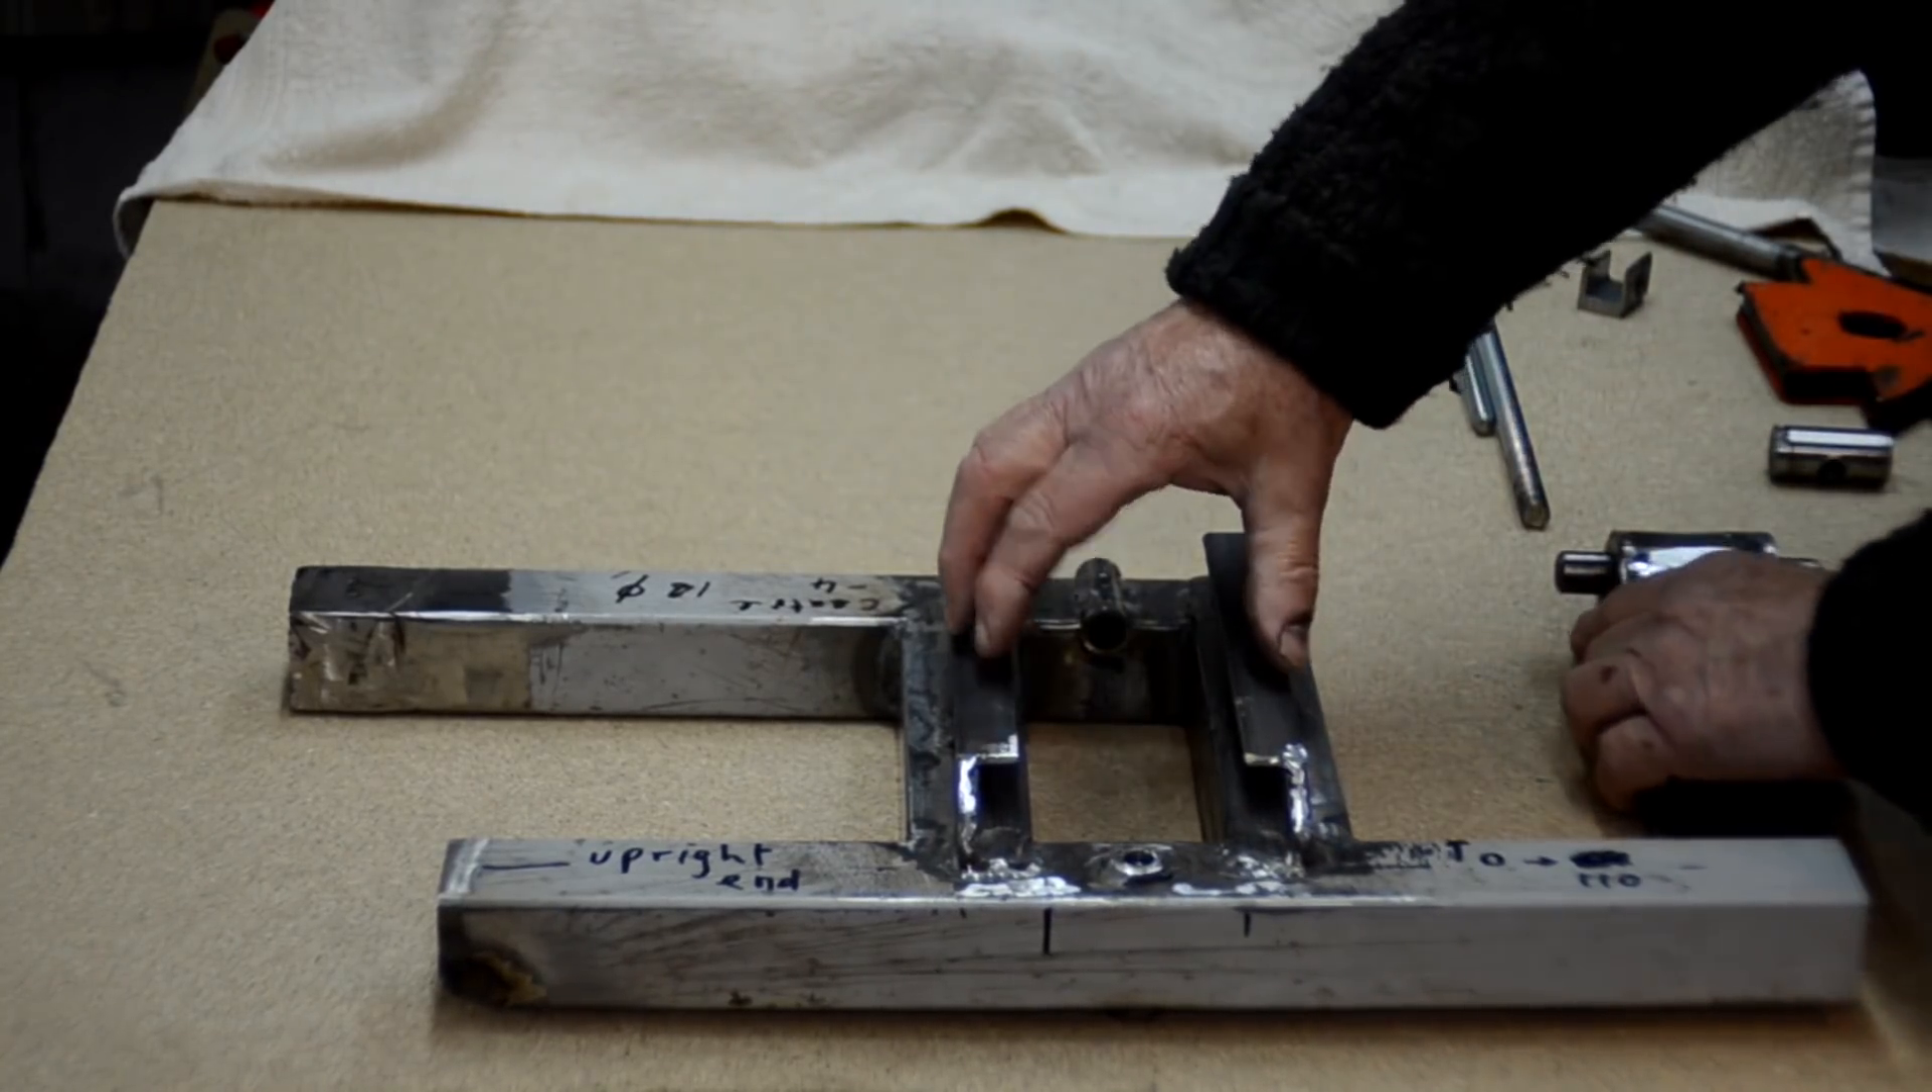There's one piece of angle iron here, another there. They were welded along the joint and at the ends.